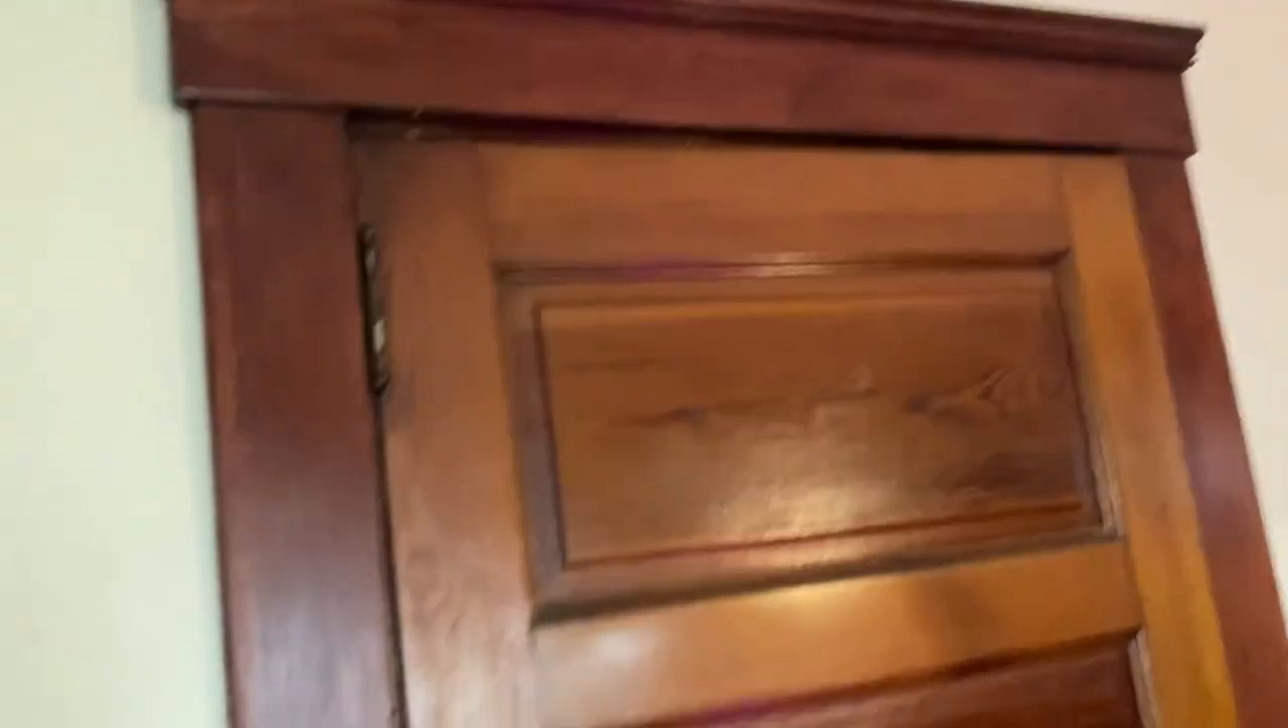You can see the trim is done.